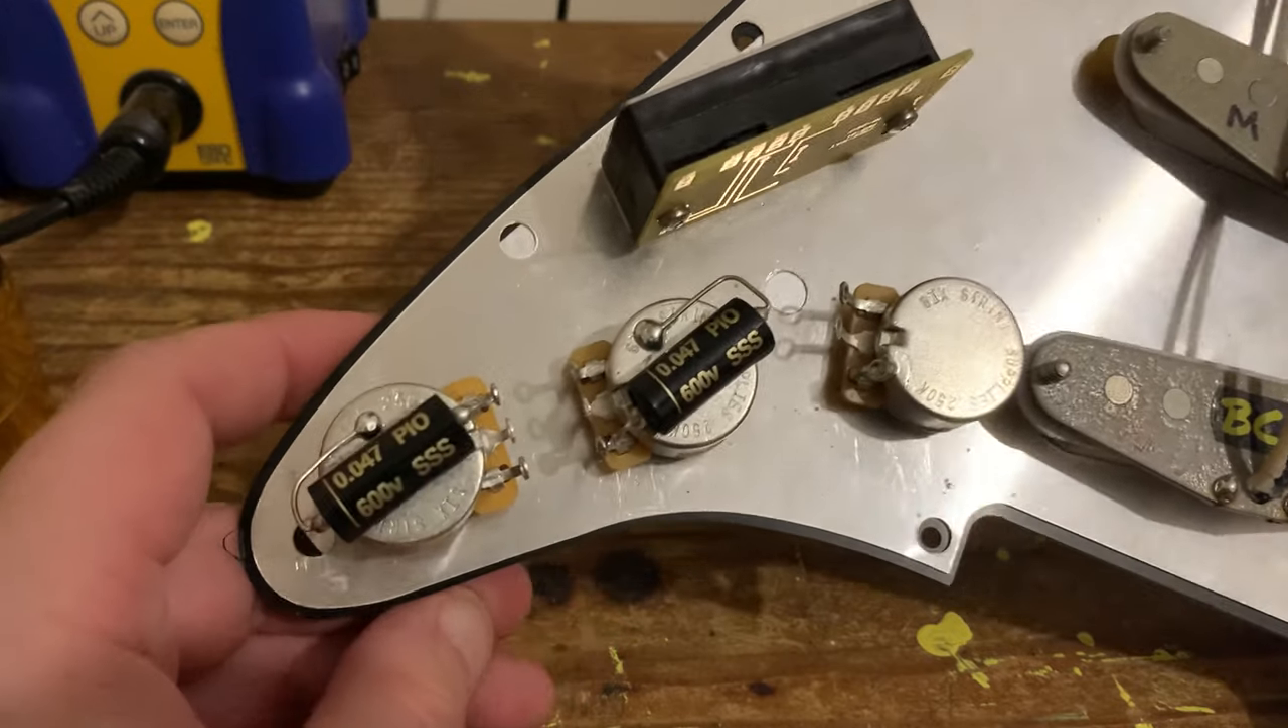So you can see i've got the two caps in one end going to the respective lug of the tone pots and the other end being soldered to ground on the pot casing.